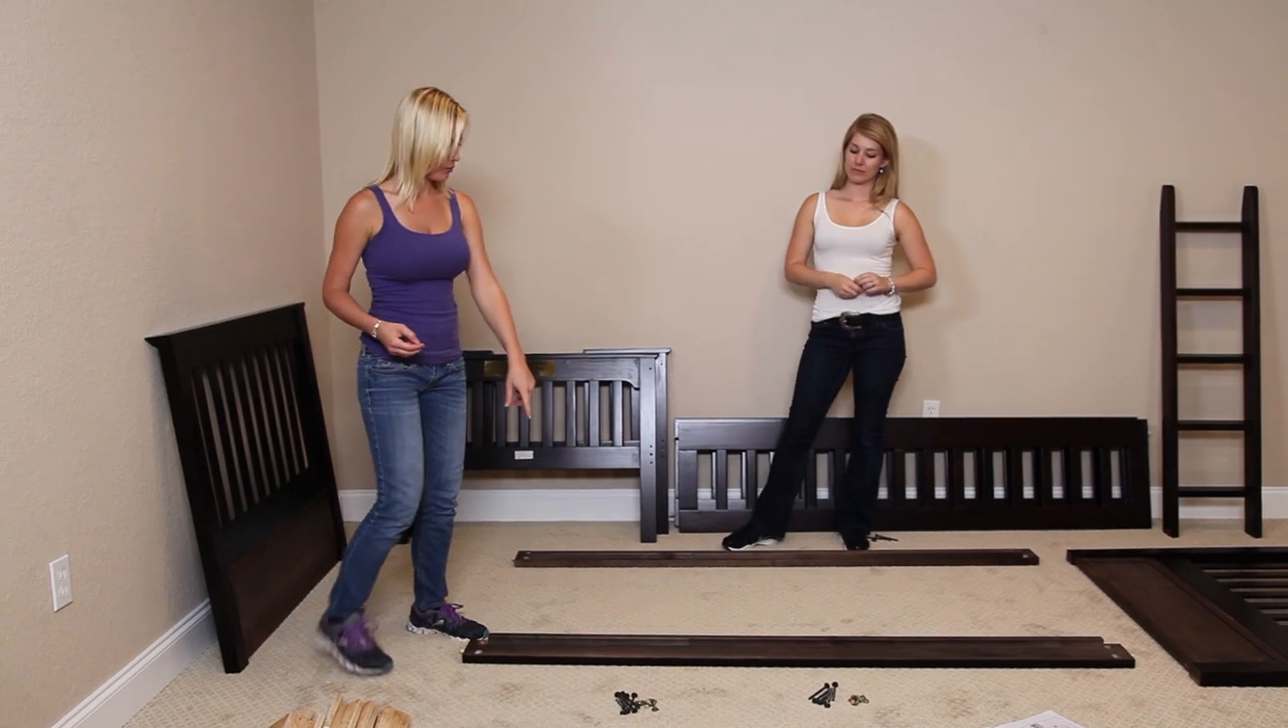All right, now we have a completed ladder.